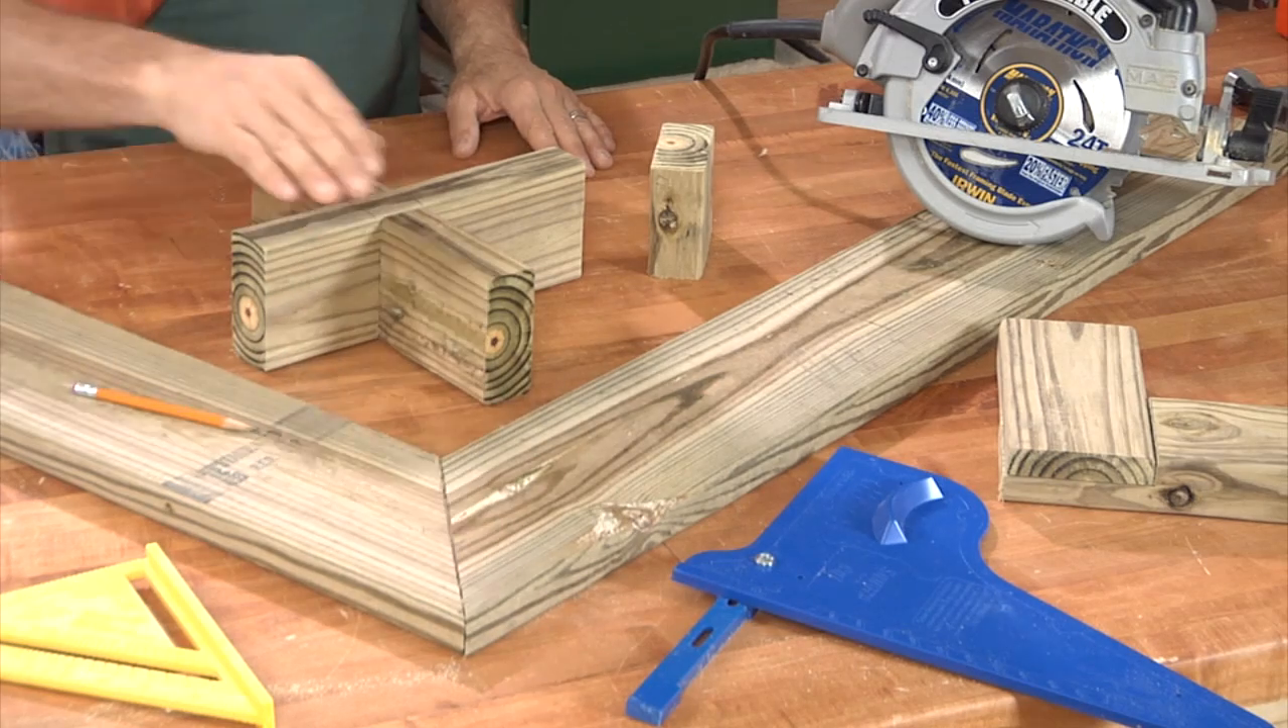Now I've got a cut that follows the angle of my deck and my handrail miter is perfectly tight.